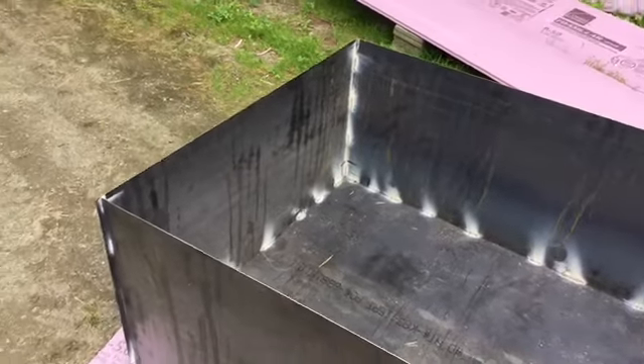This is the box of the fire pit that's been put together so far. You can see we've just sort of stitched, kind of tack welded in there.